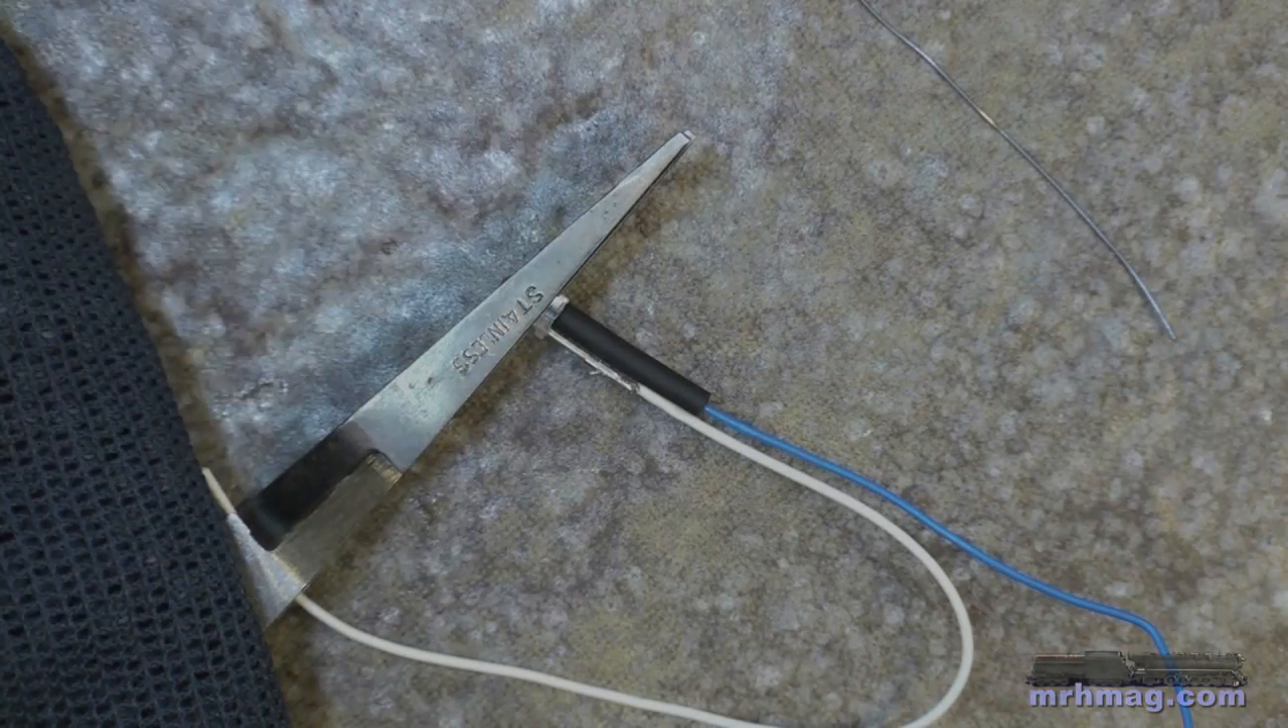There's the heat shrink on the resistor.